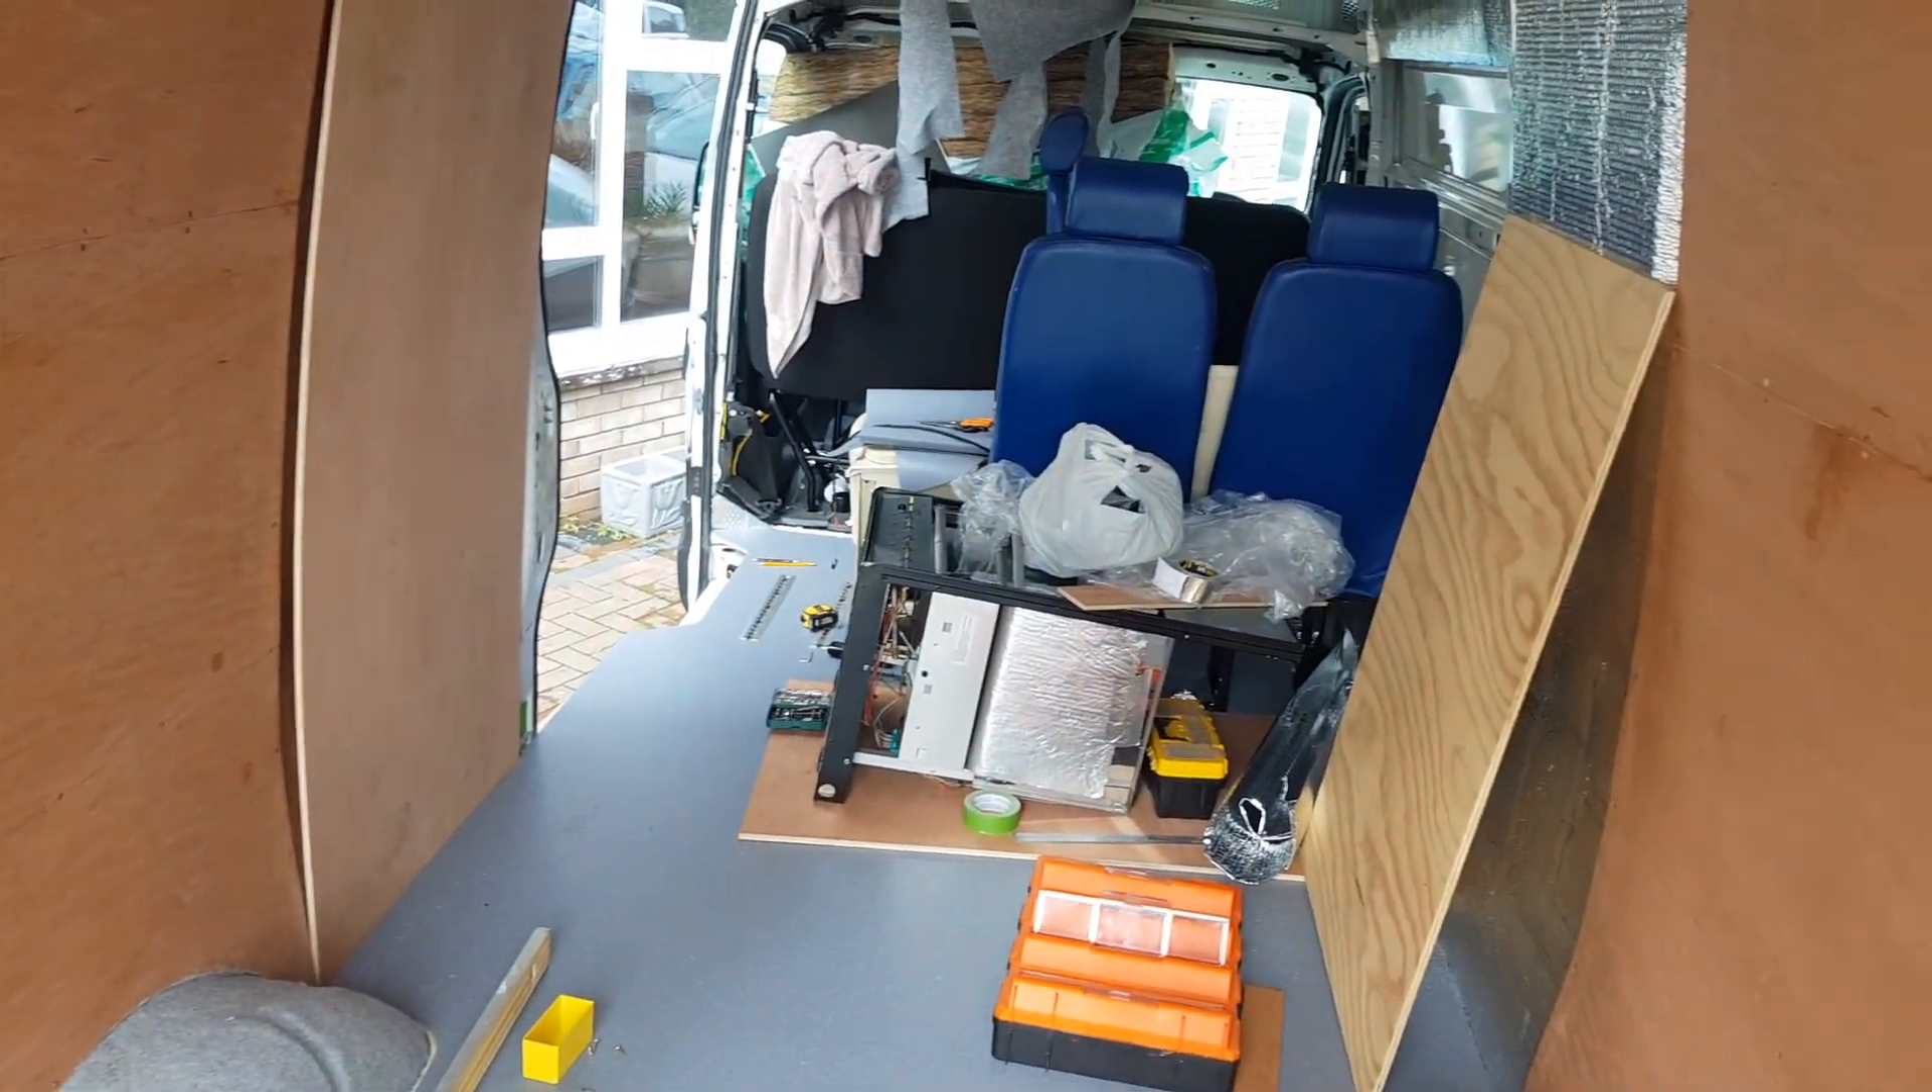So we've got the rear section side panels up so just about ready for starting construction on the beds.